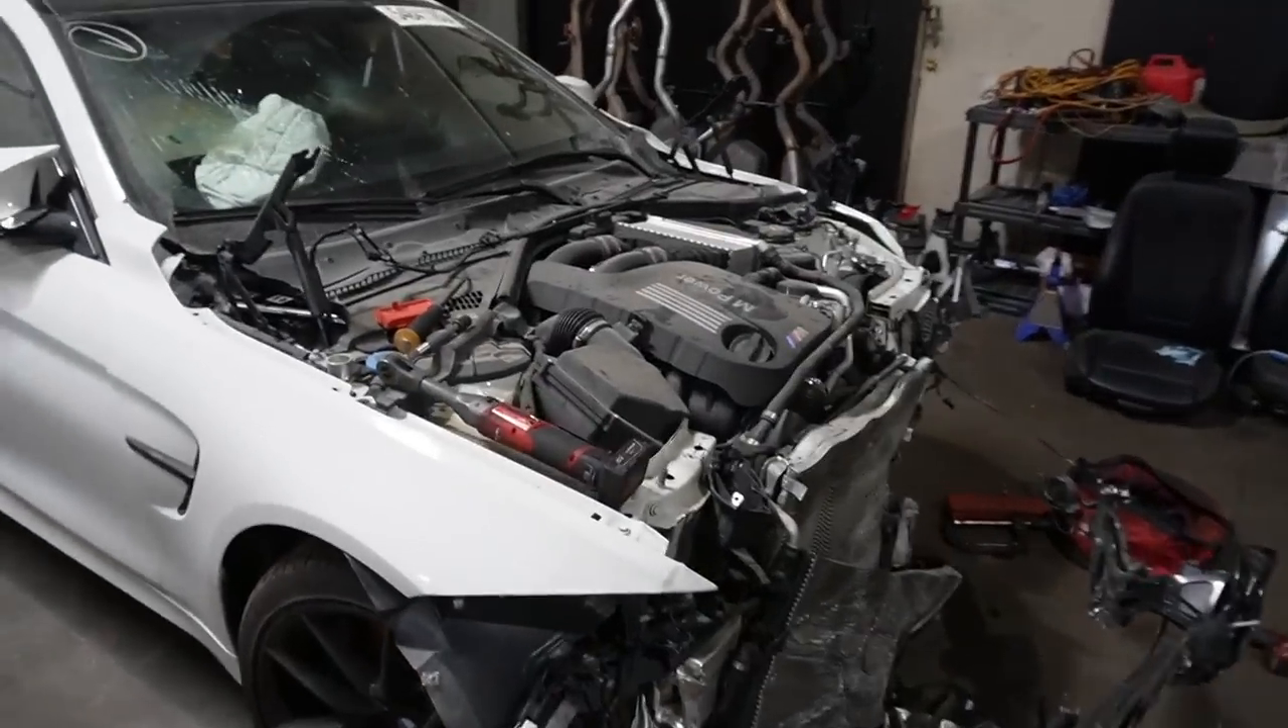But yeah, anyways, the hood is off the car.